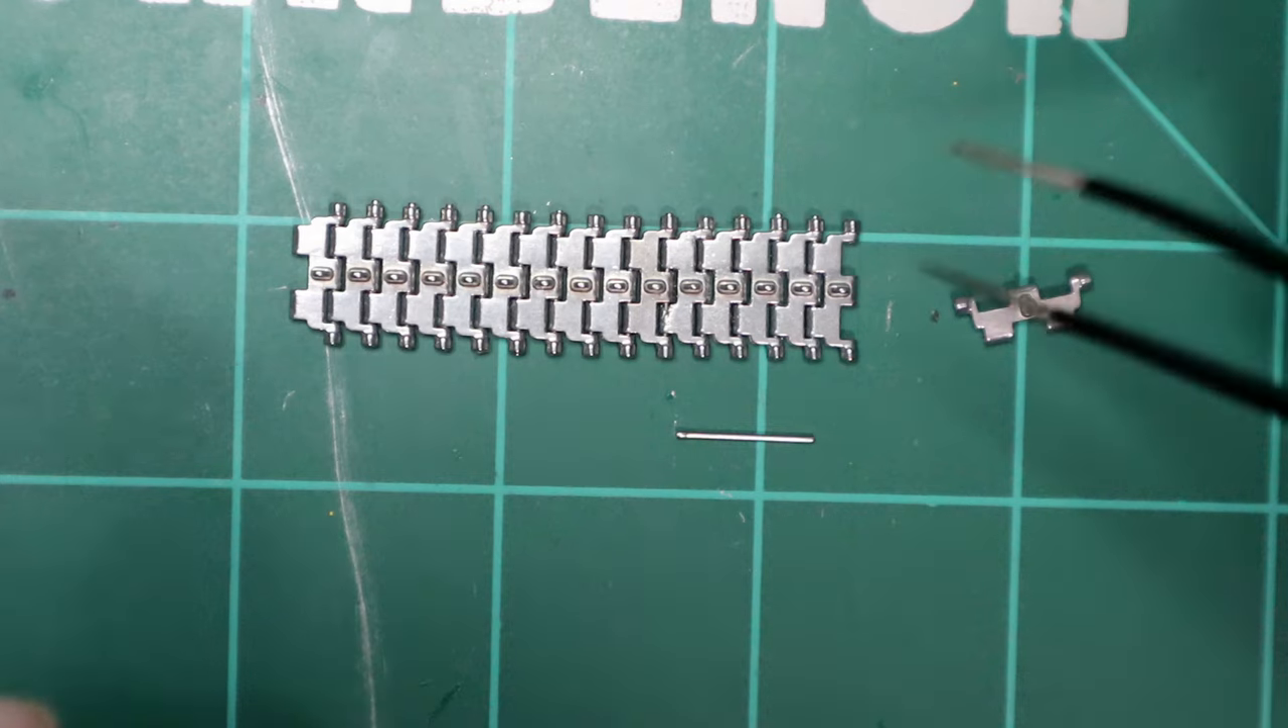I've started working on the the metal track links uh so far i did about a dozen of them.